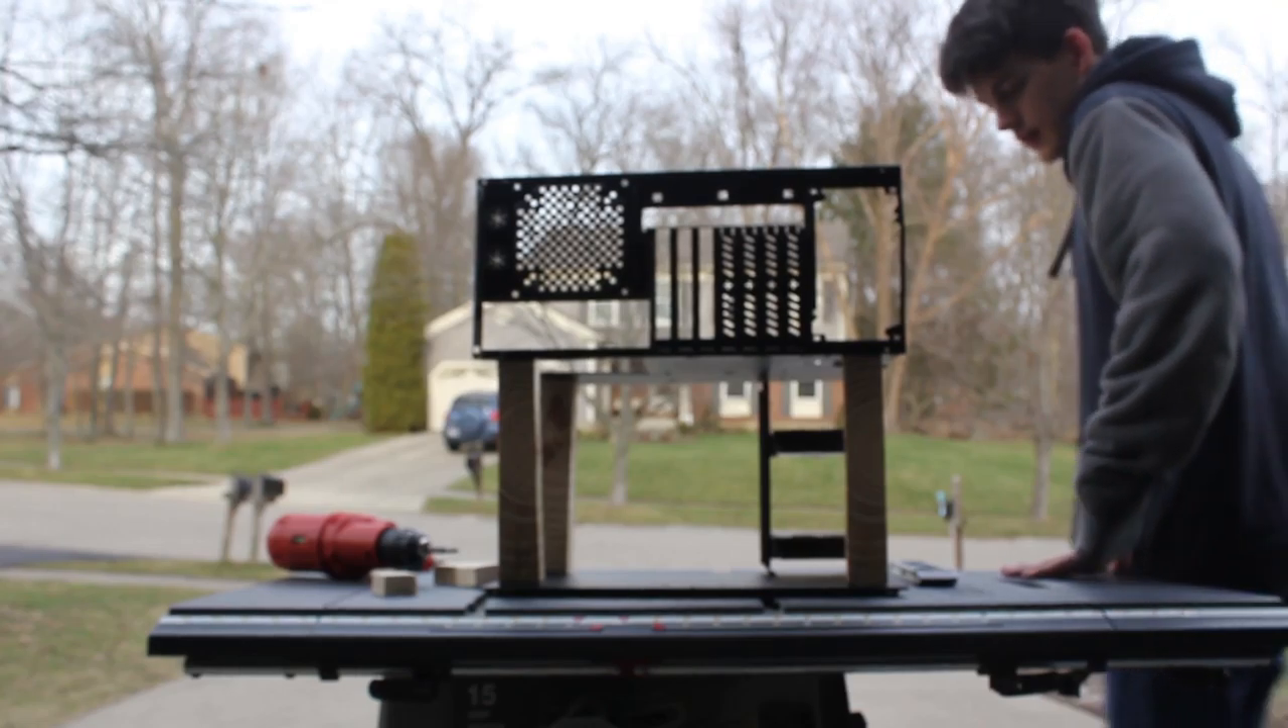So, we just got these two legs installed. And they're holding pretty good weight.